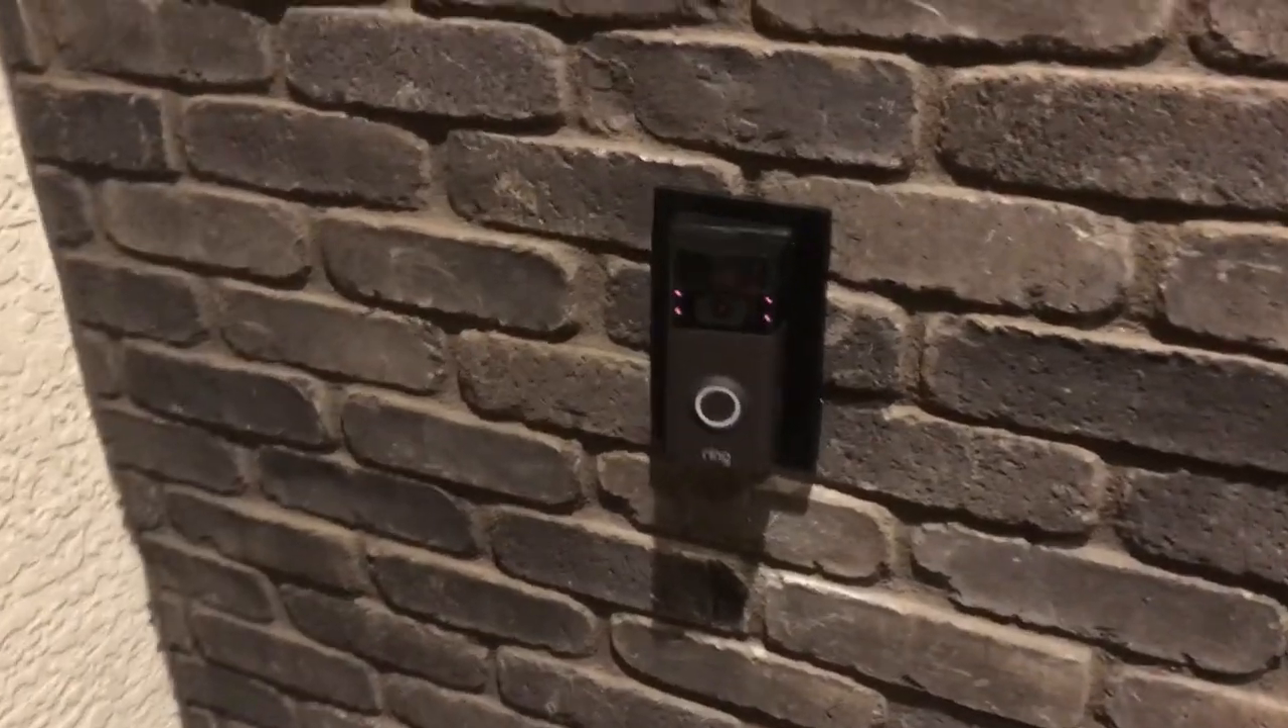Here's the finished product the doorbell looks pretty good mounted on that bracket.